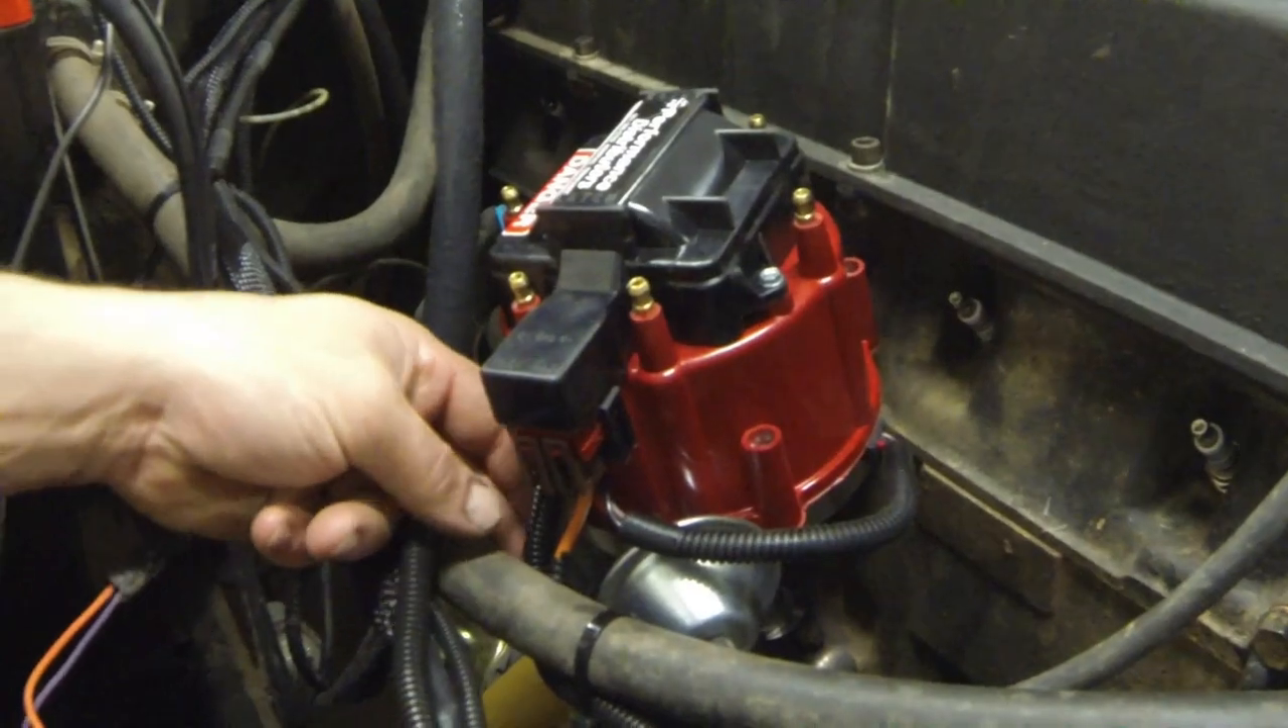Okay we've got the distributor in.